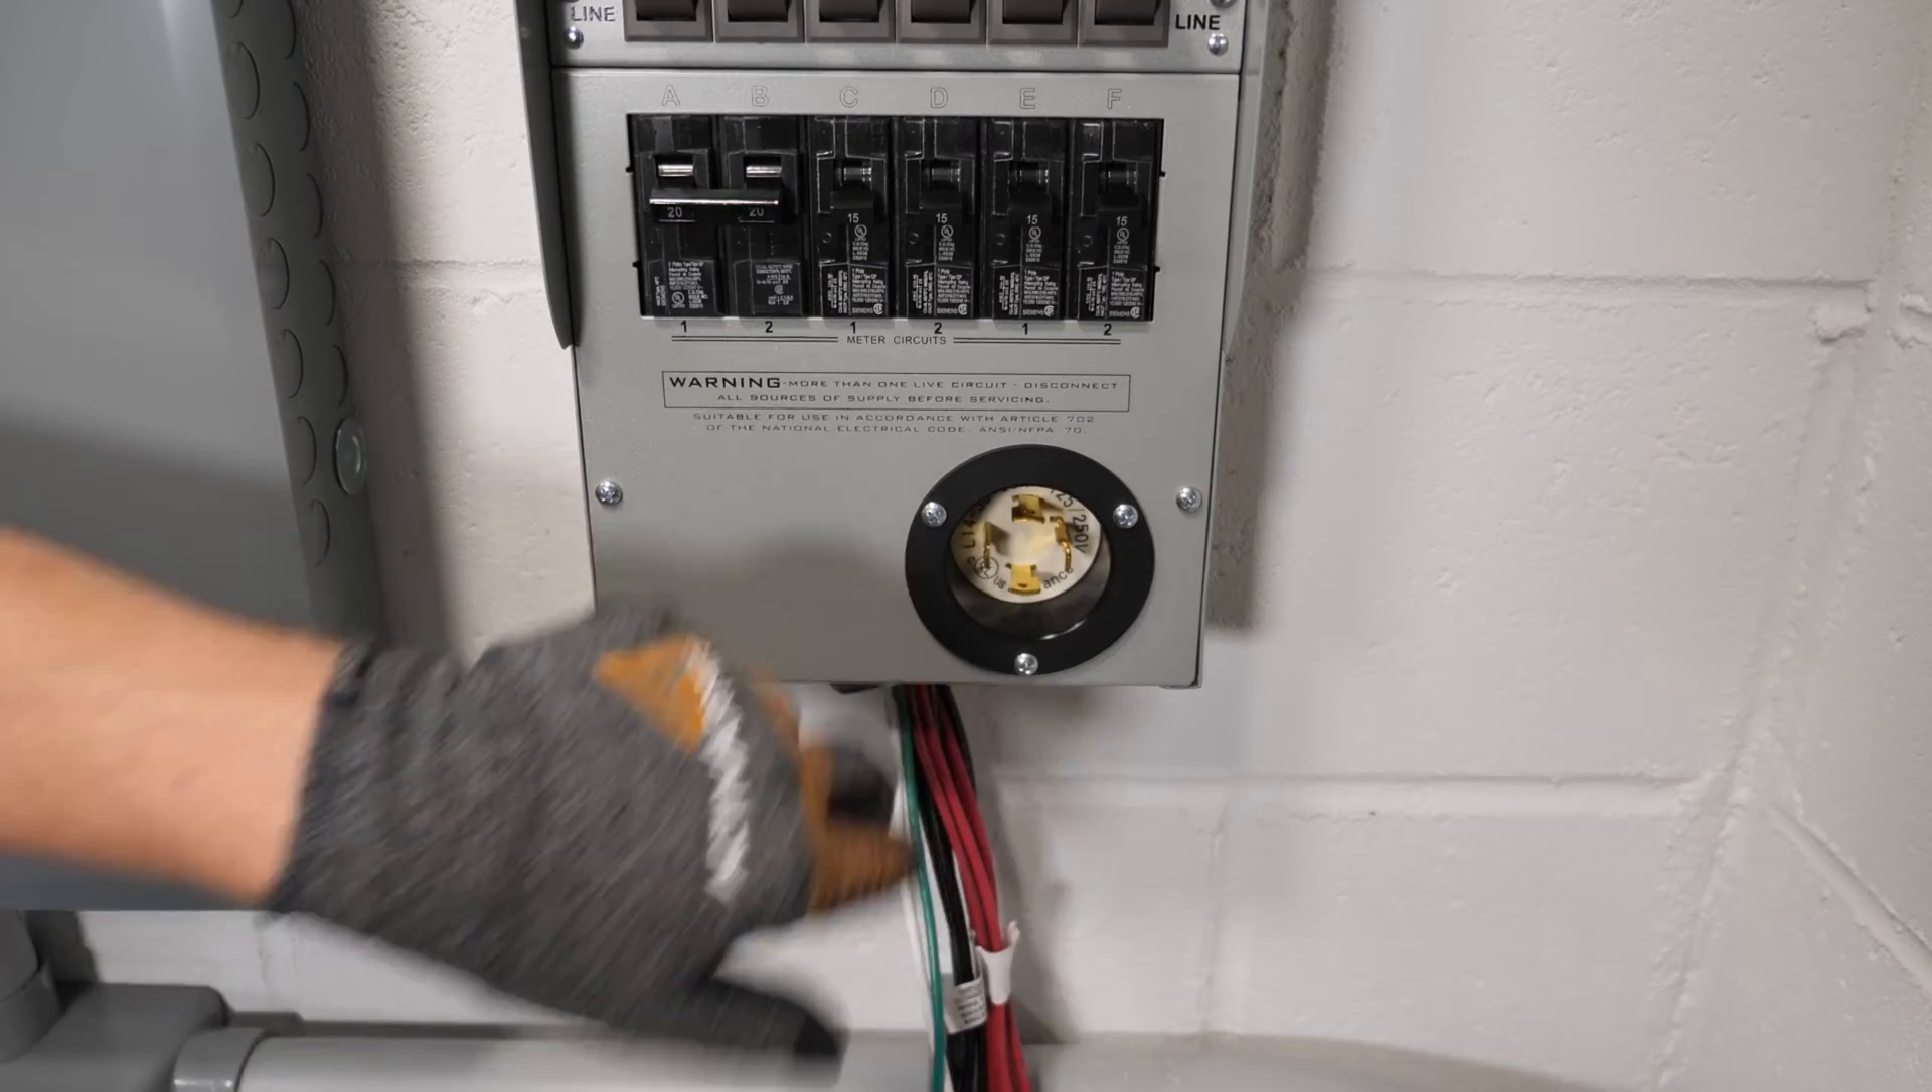And there we go. Now we have our 240 volt socket installed.